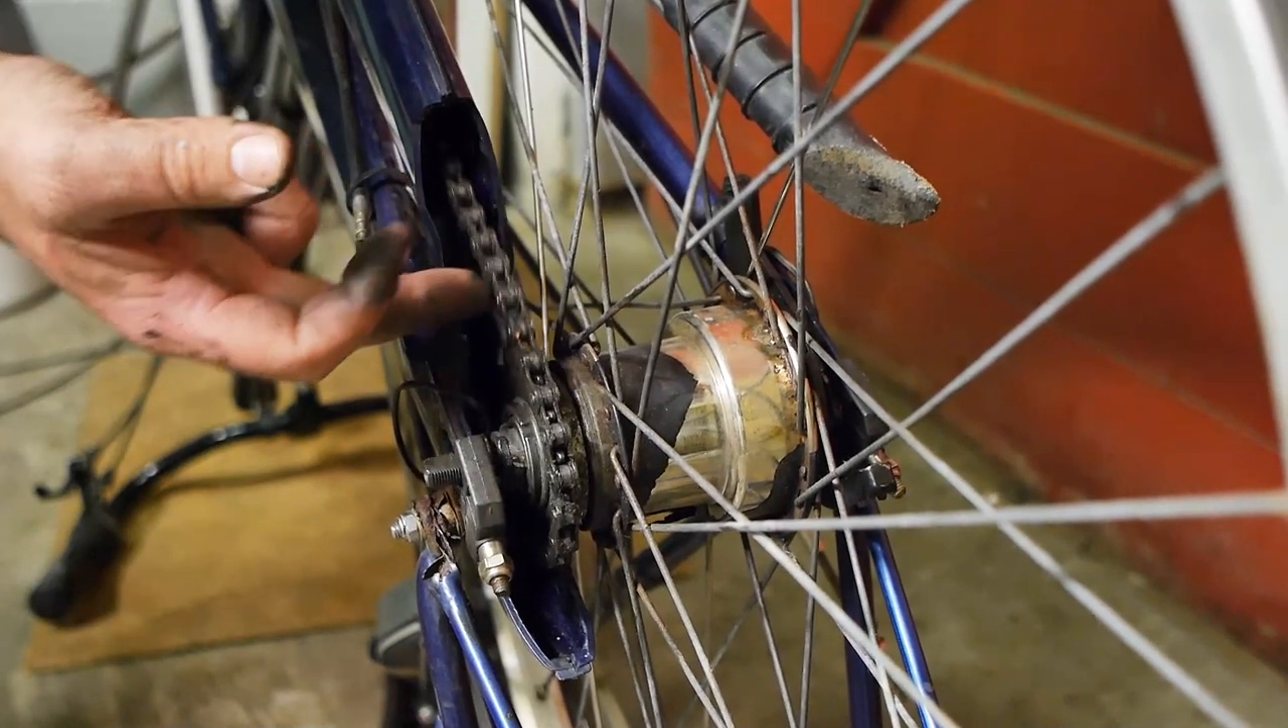Well after some struggle I managed to reinstall the chain.